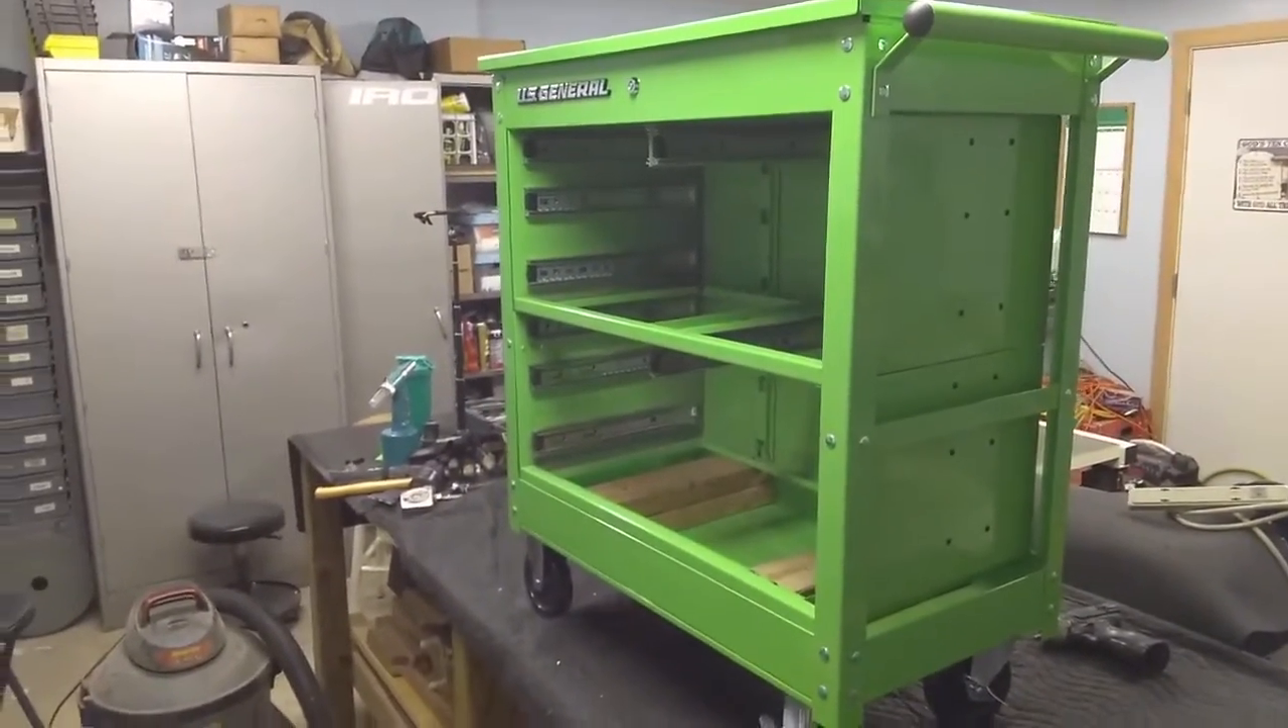So that takes us to the final product which as you can see all we have to do is install the drawers and we will have the reveal here shortly.